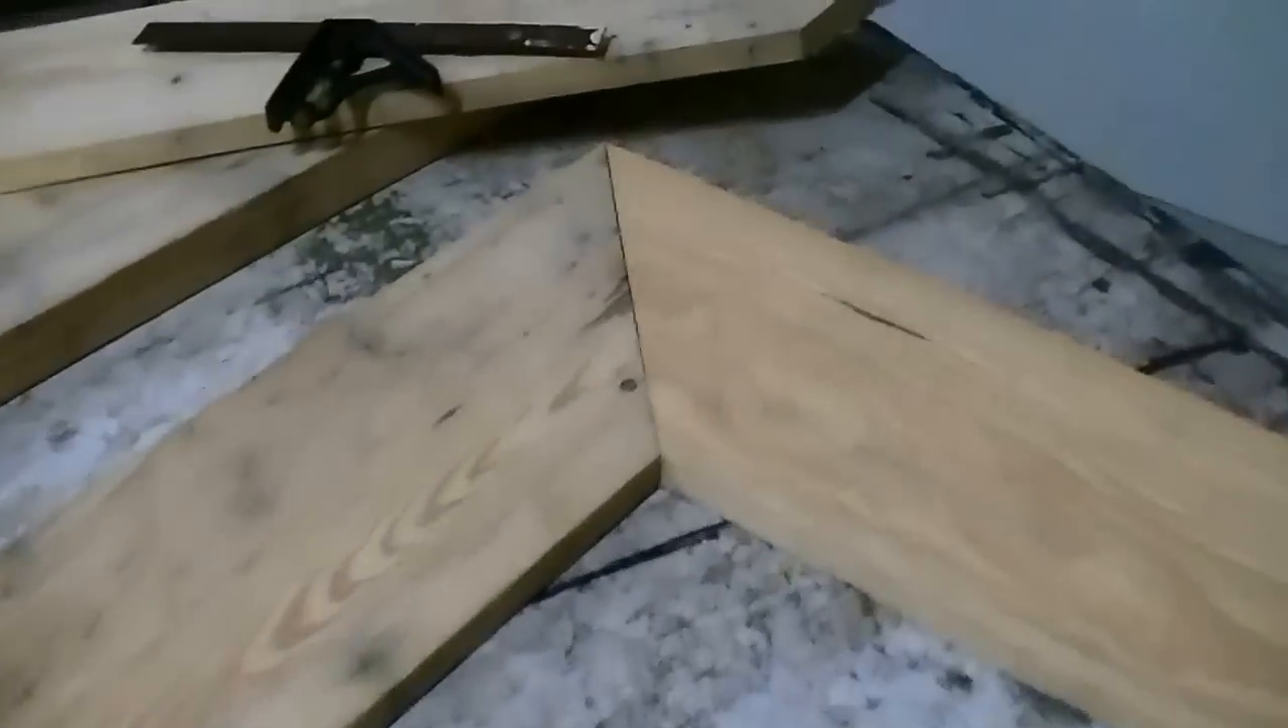Well you can see I got a good nice tight accurate joint.